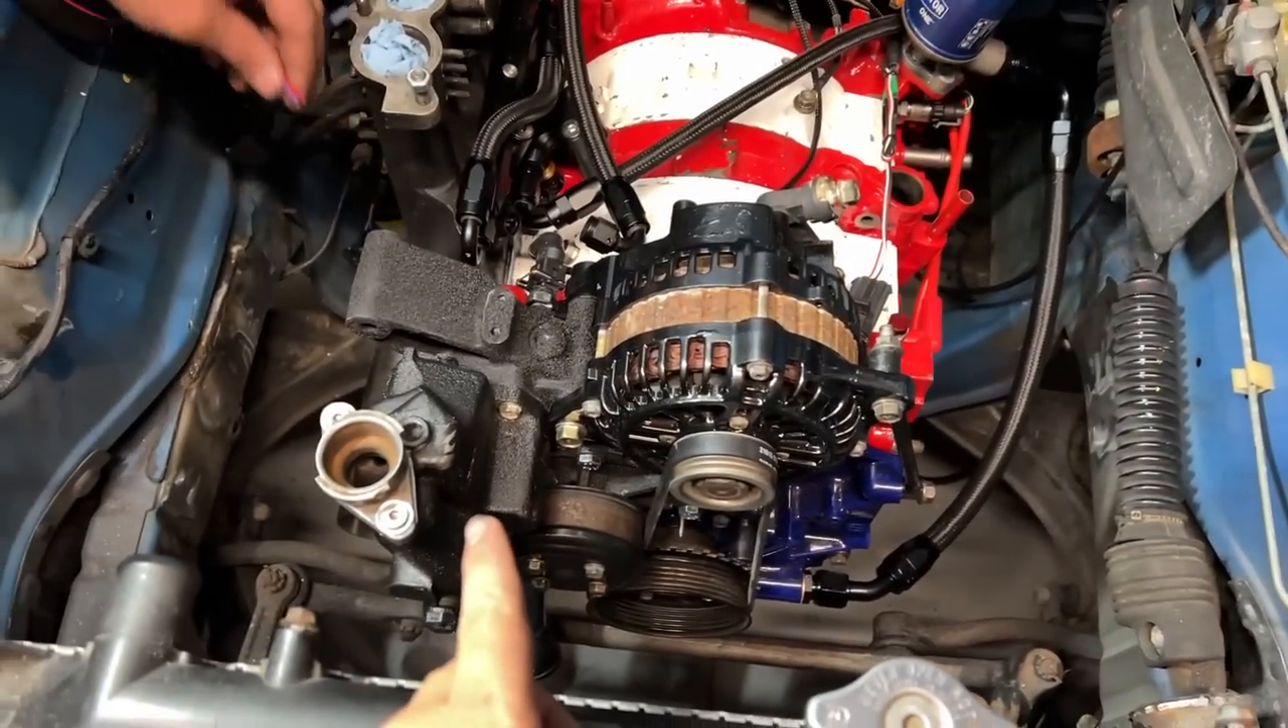Got the alternator on there. Got the water pump housing on.